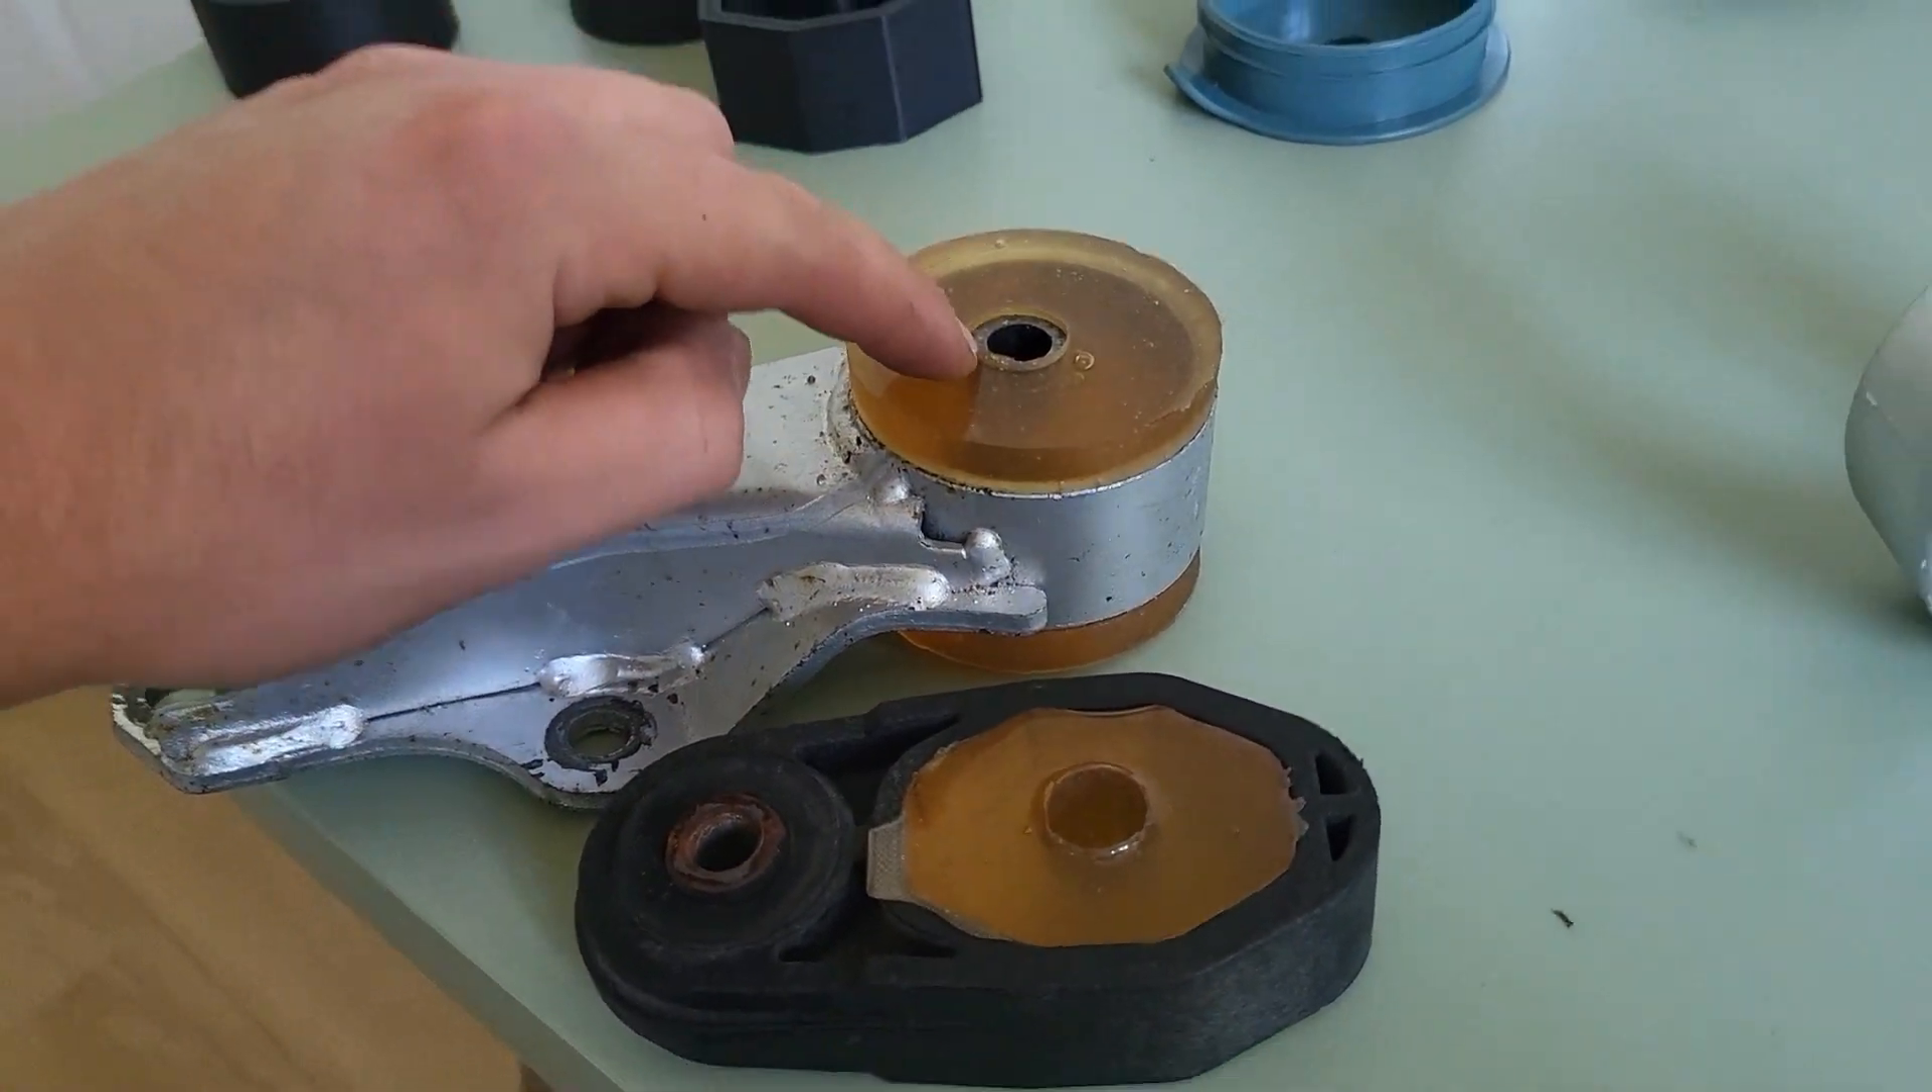So, the bushings have set fairly well, and I was able to press them into their actual mounts, the front engine mount, and the transmission side mount.